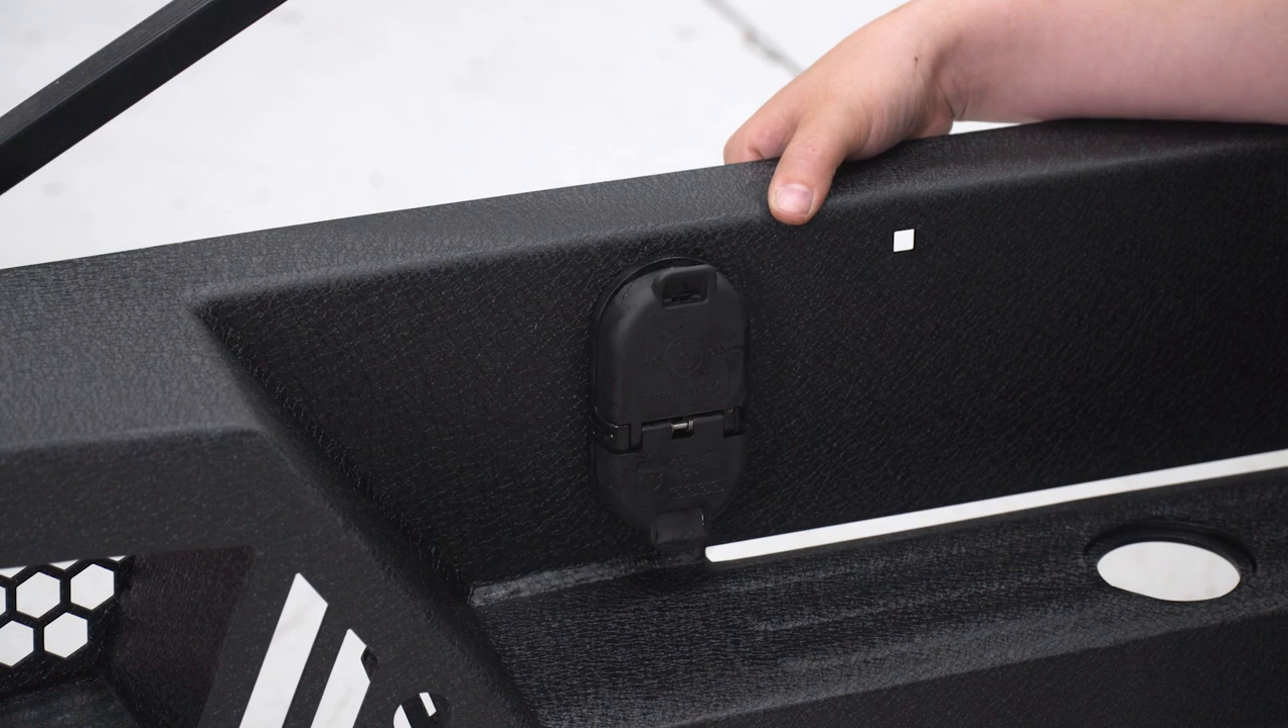All right, then our hitch plug is installed.